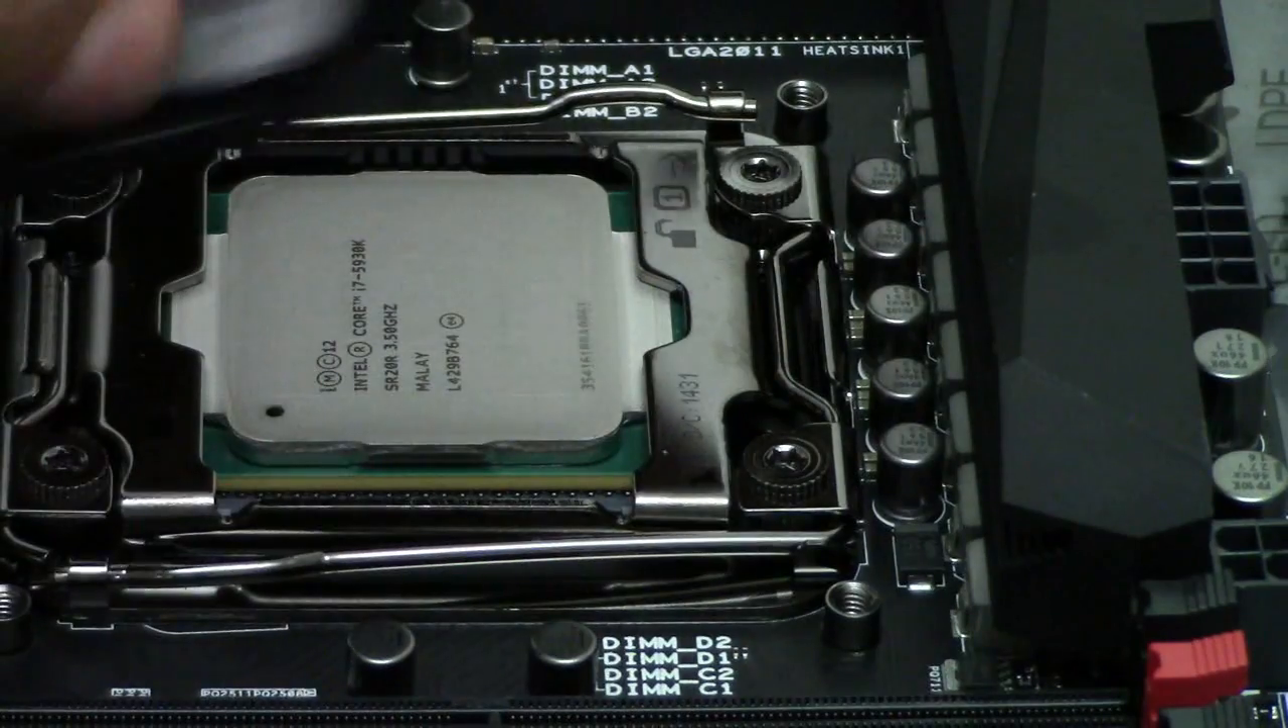And your CPU is intact in place, and your protective cover is removed.